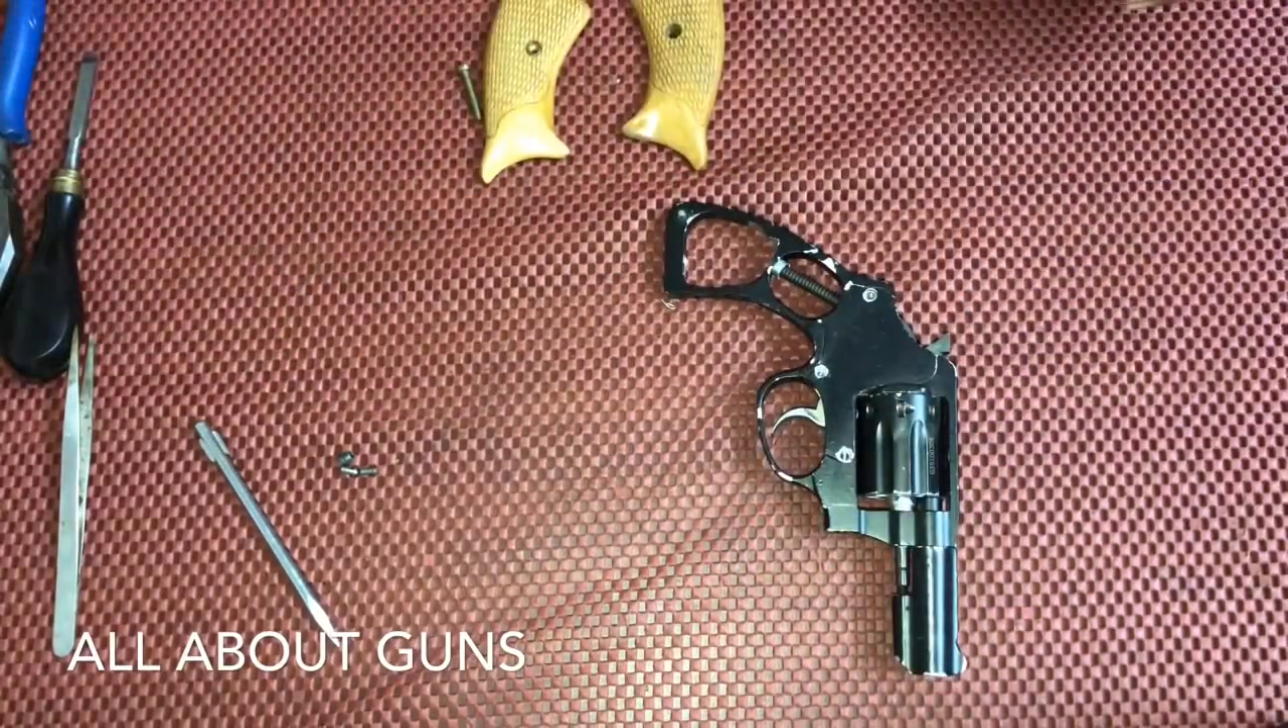The cylinder is in position now.